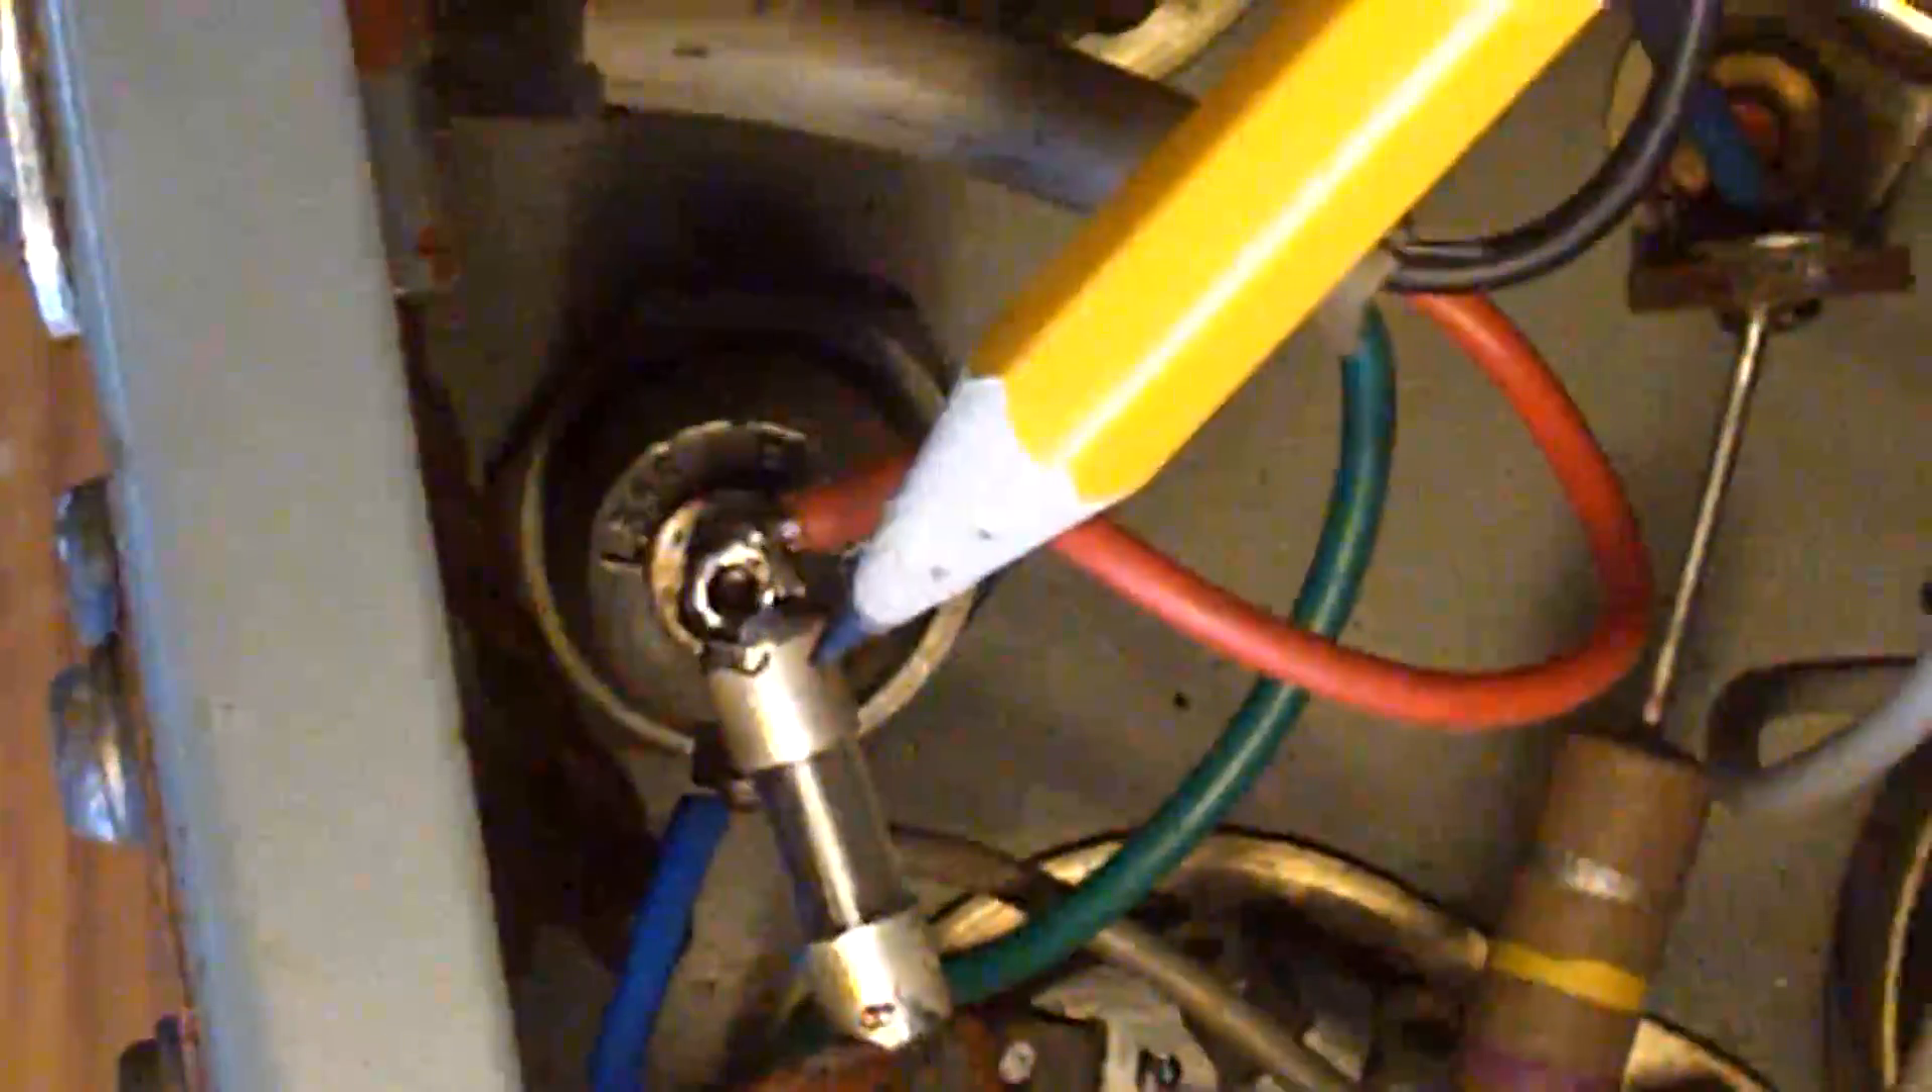So what I've done is I've actually soldered a little fuse onto the stud there, and then I've got a wire coming off the other end of the fuse.